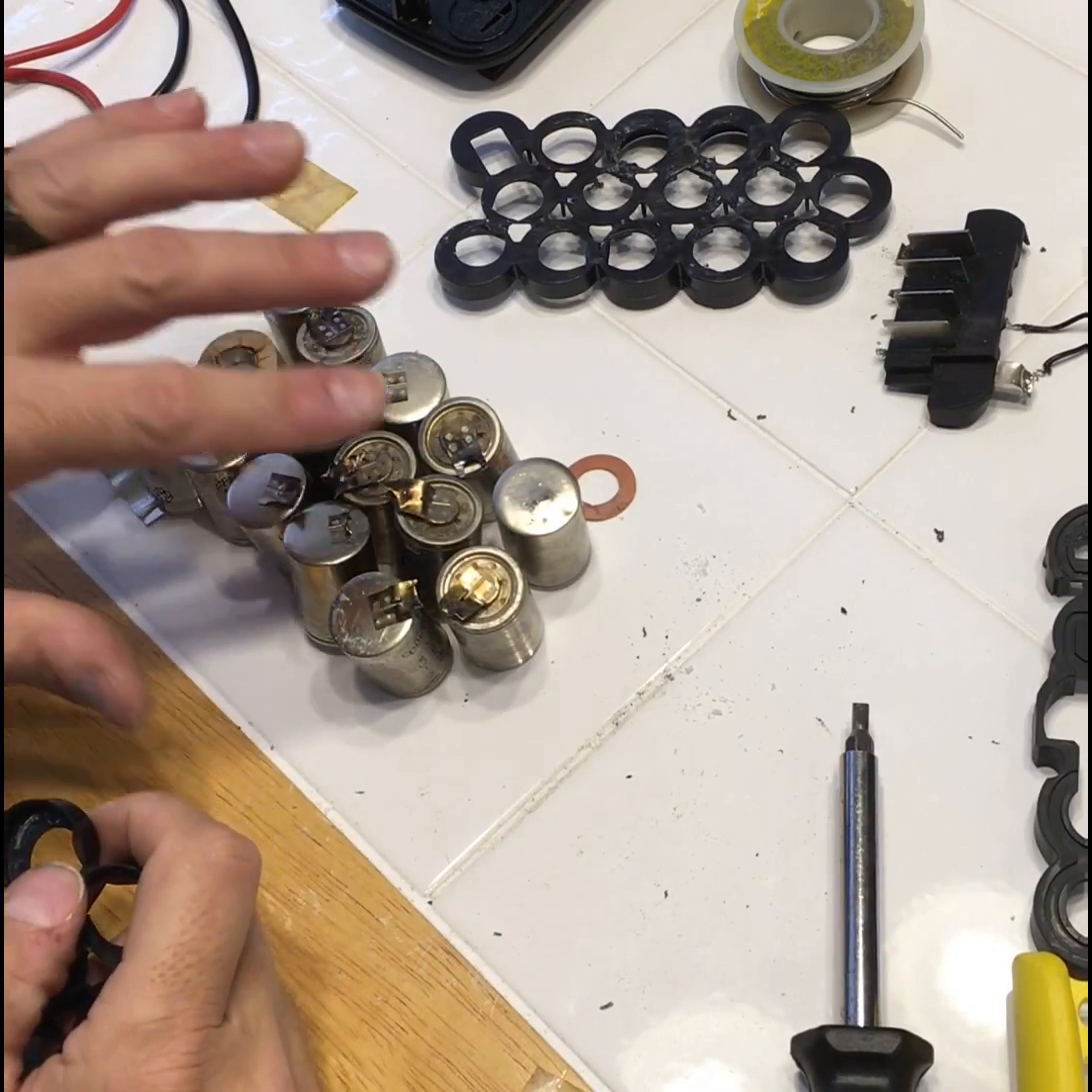As you can see I have the cover off so we have all of our individual batteries here and I've tried to line them up to where each one is sort of facing the one that it was cut from.